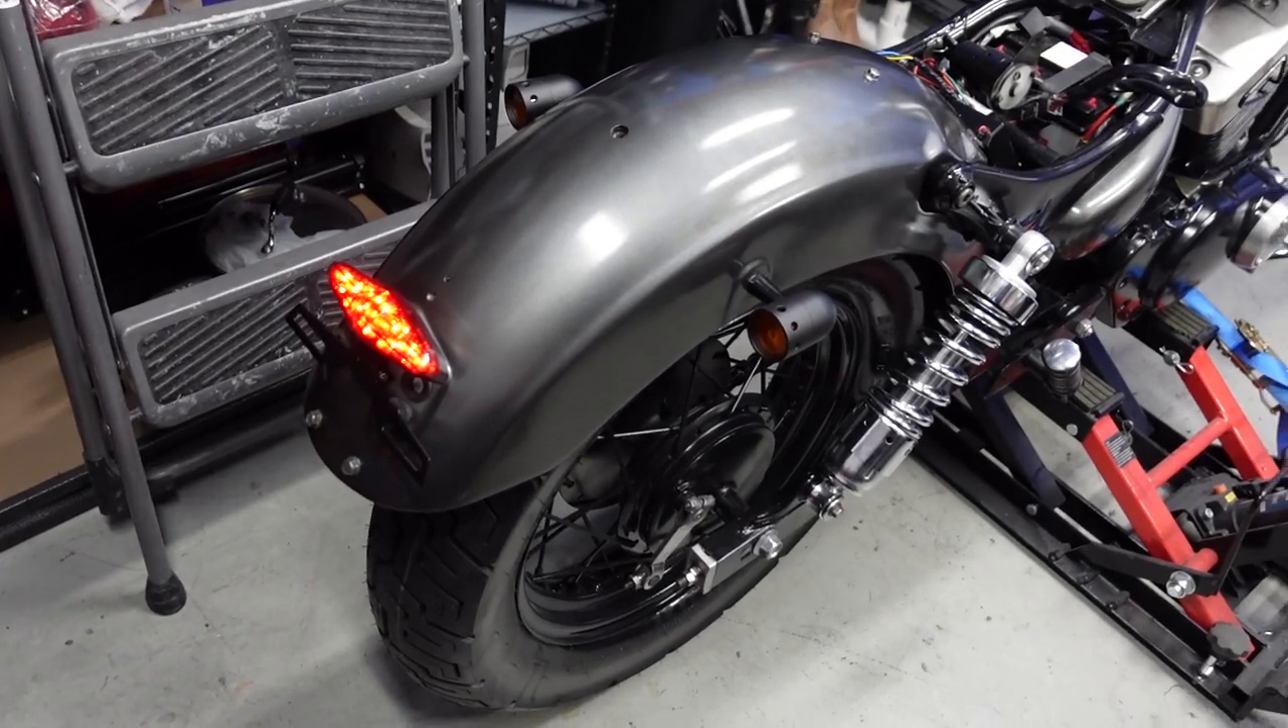Everything is connected. This thing's looking awesome. So that's good. Tail light is on.